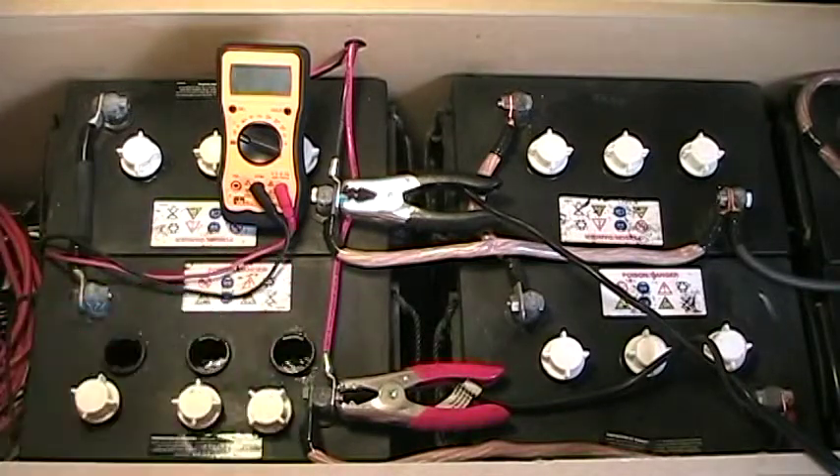I'm going to take my my caps off here and as you'll notice you'll see the the smart charger alligator leads are hooked up now and I've got a 20 amp charge on here right now.